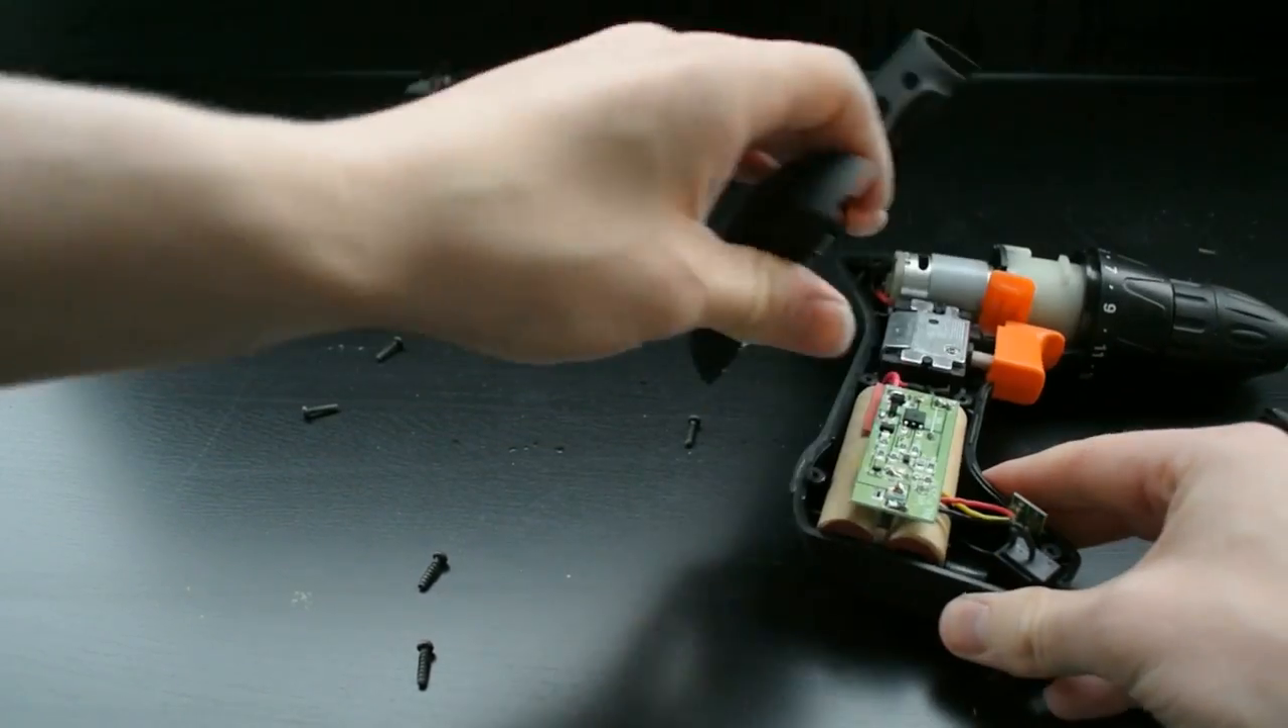And the case should come apart by just pulling the sides to different directions. And there we go. The case is open.